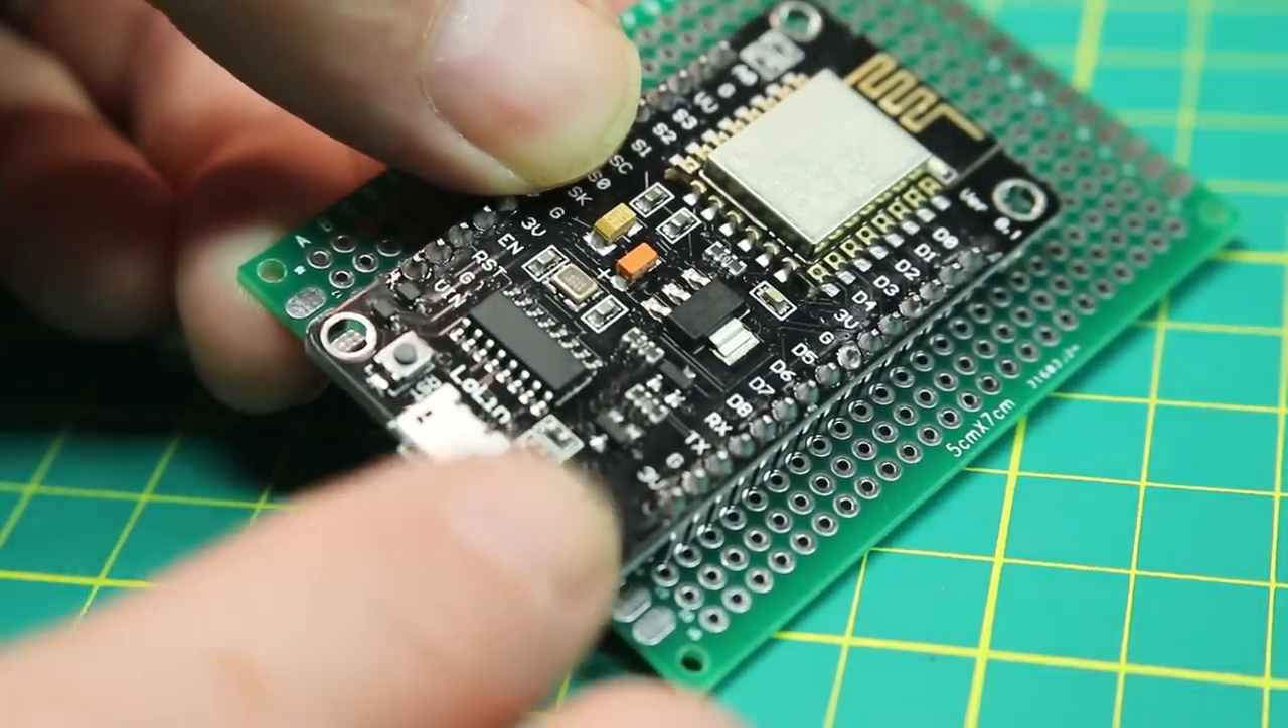All right gone ahead and taken the perf board and set our esp8266 into it.